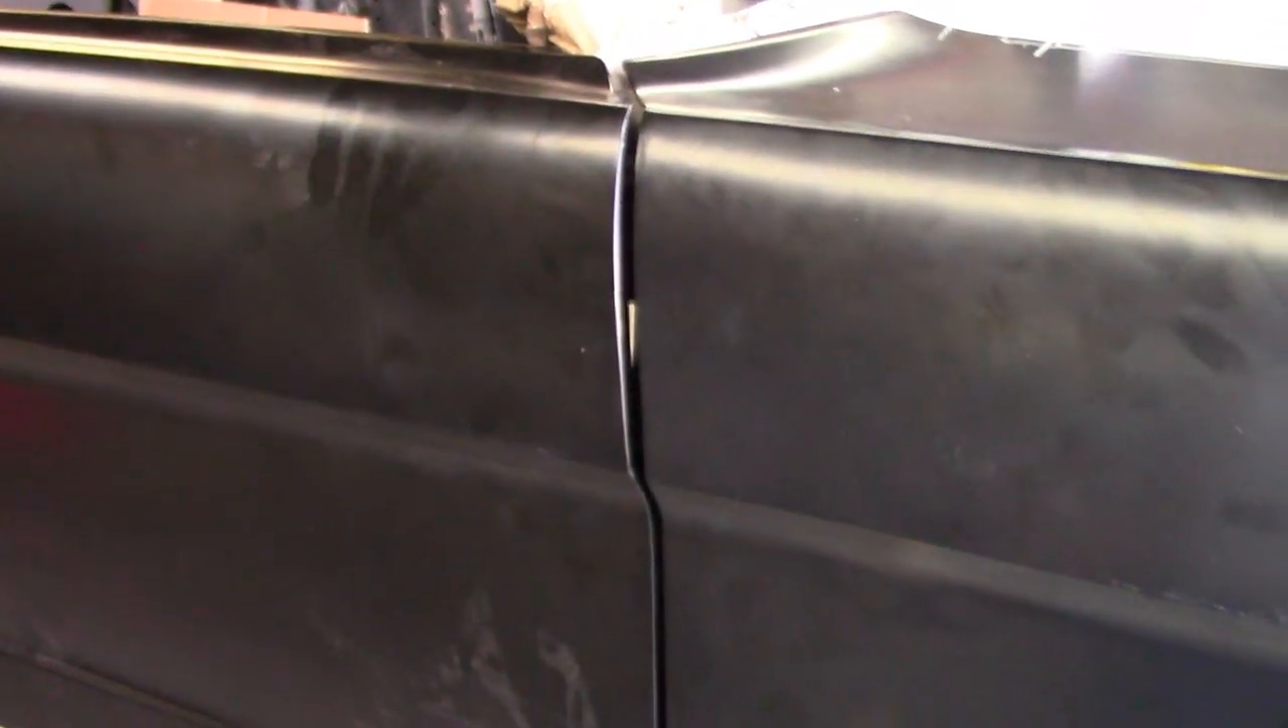This gap is a little bit off.